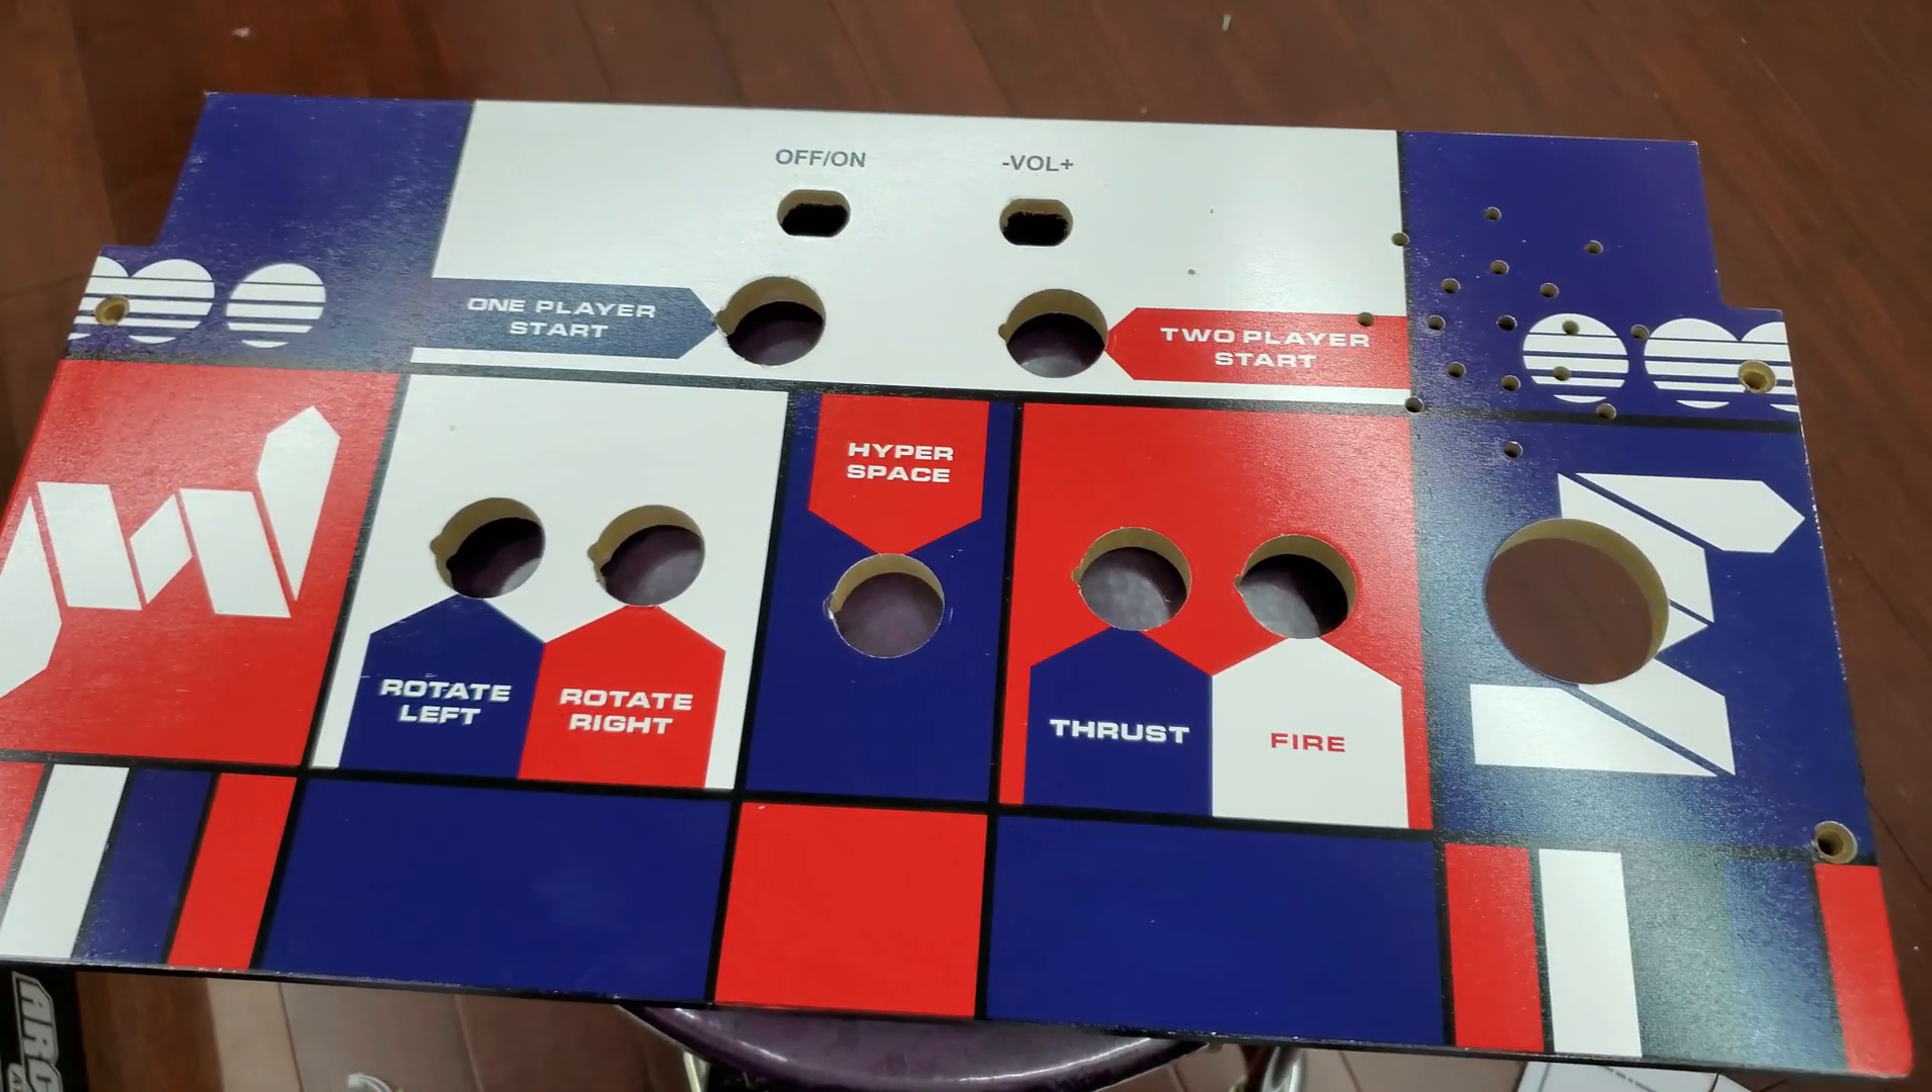All right so I got all the buttons off I got the speaker off and now I need to drill more holes to make this a full control pad.